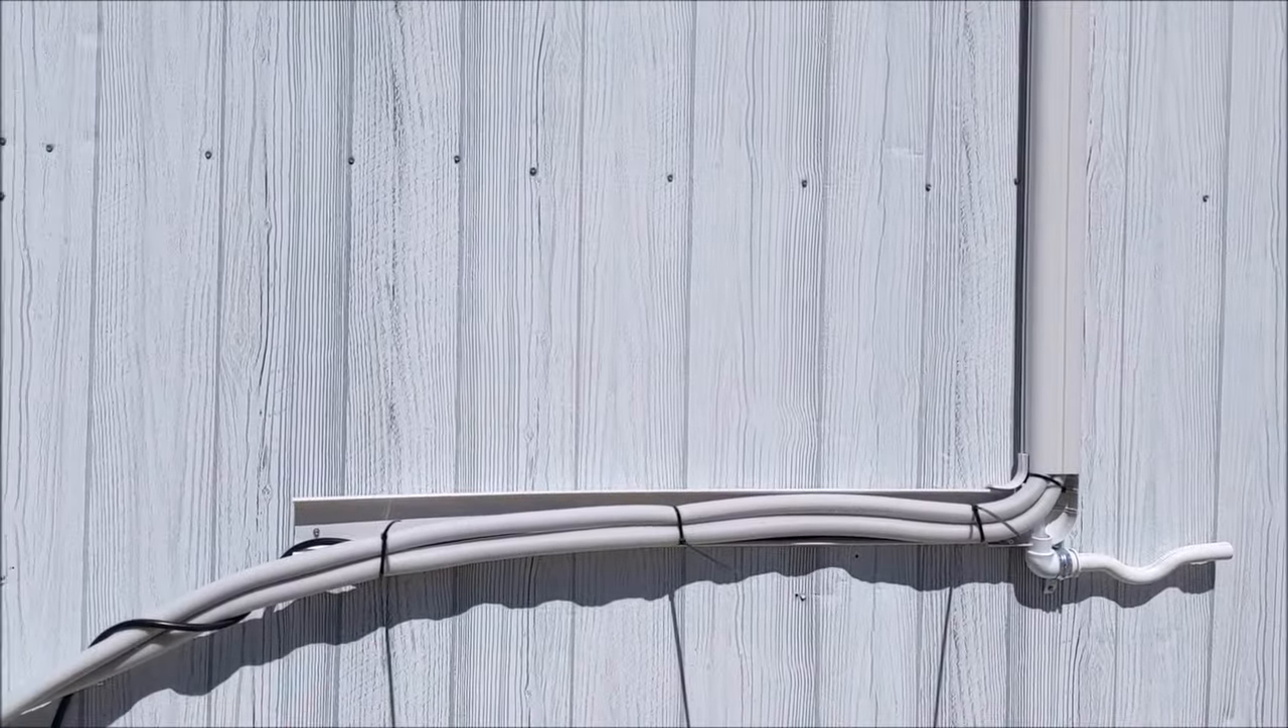So you see how we already have the cover on there and we have our zip ties on there.